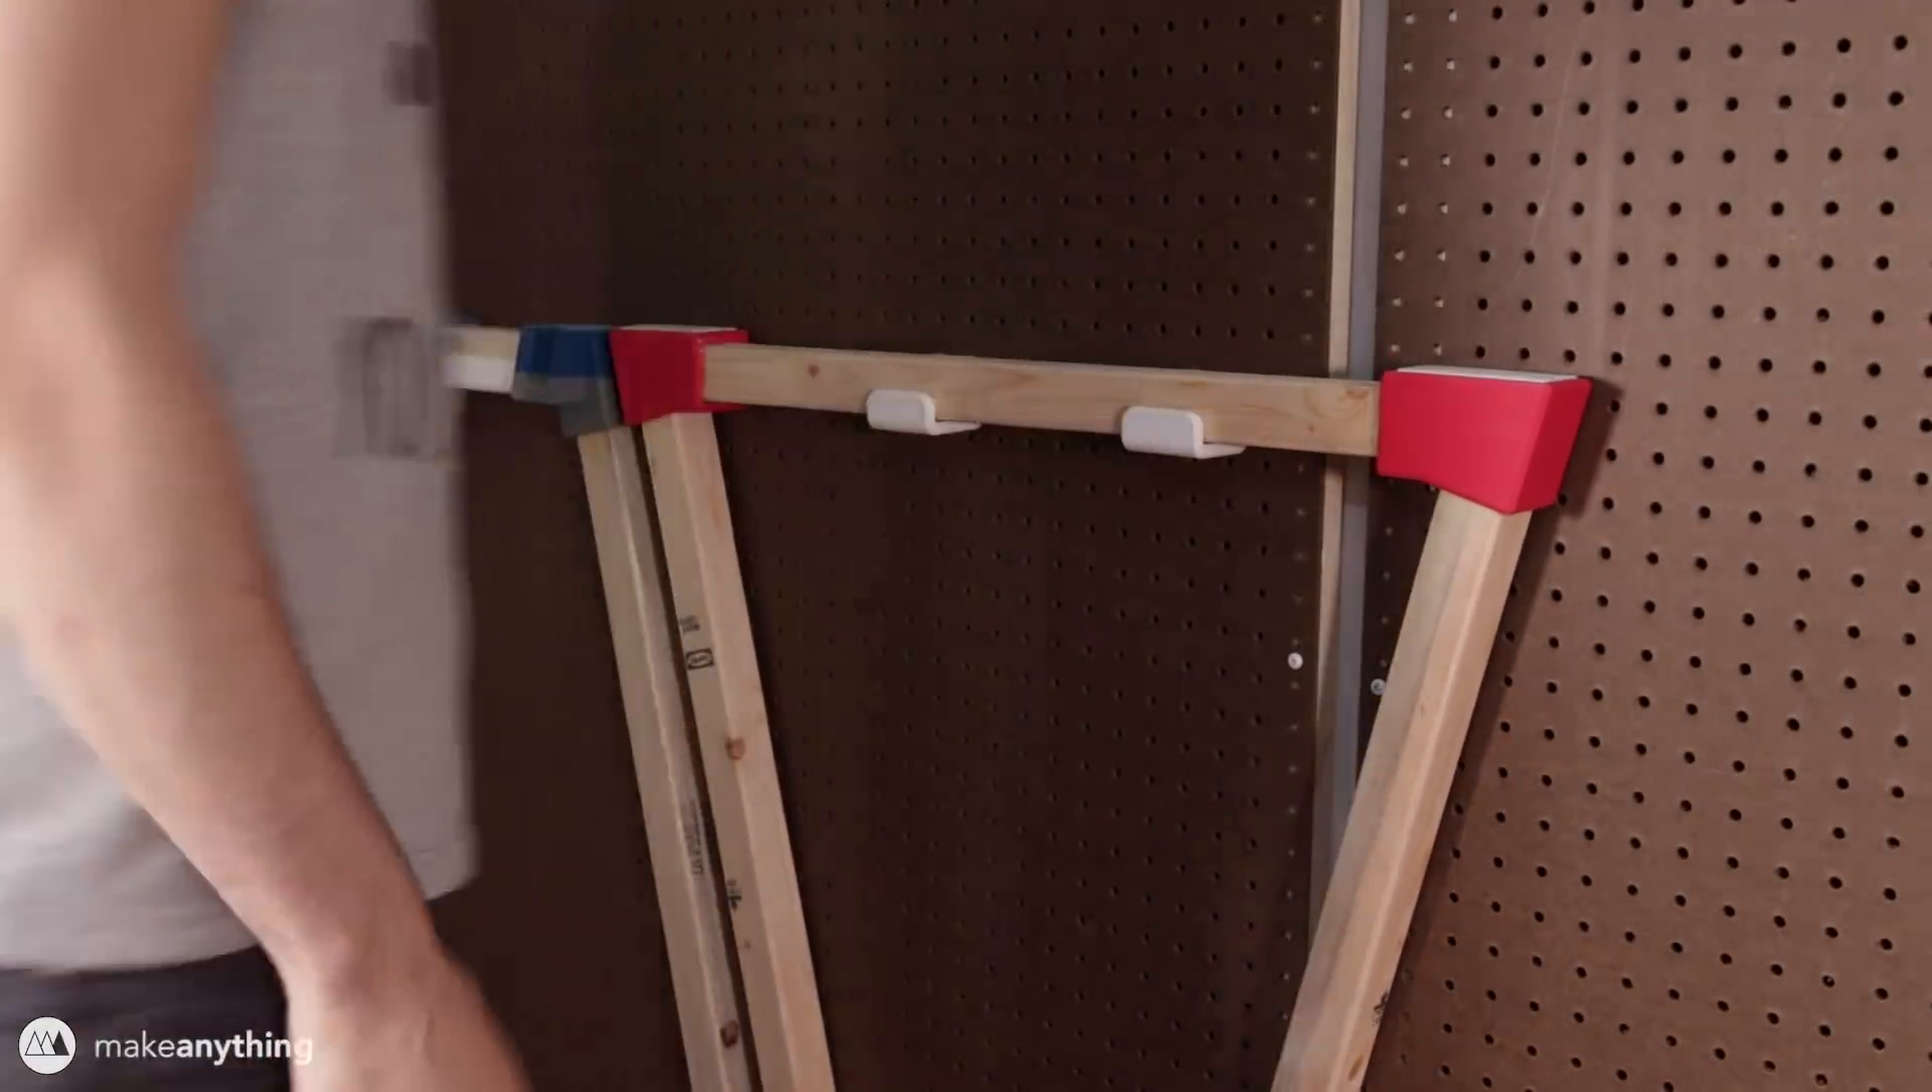Once all the parts were printed I went ahead and positioned them on the pegboard and snapped them into place and as you can see it's a really nice and easy way to just throw my parts up on the wall like that.